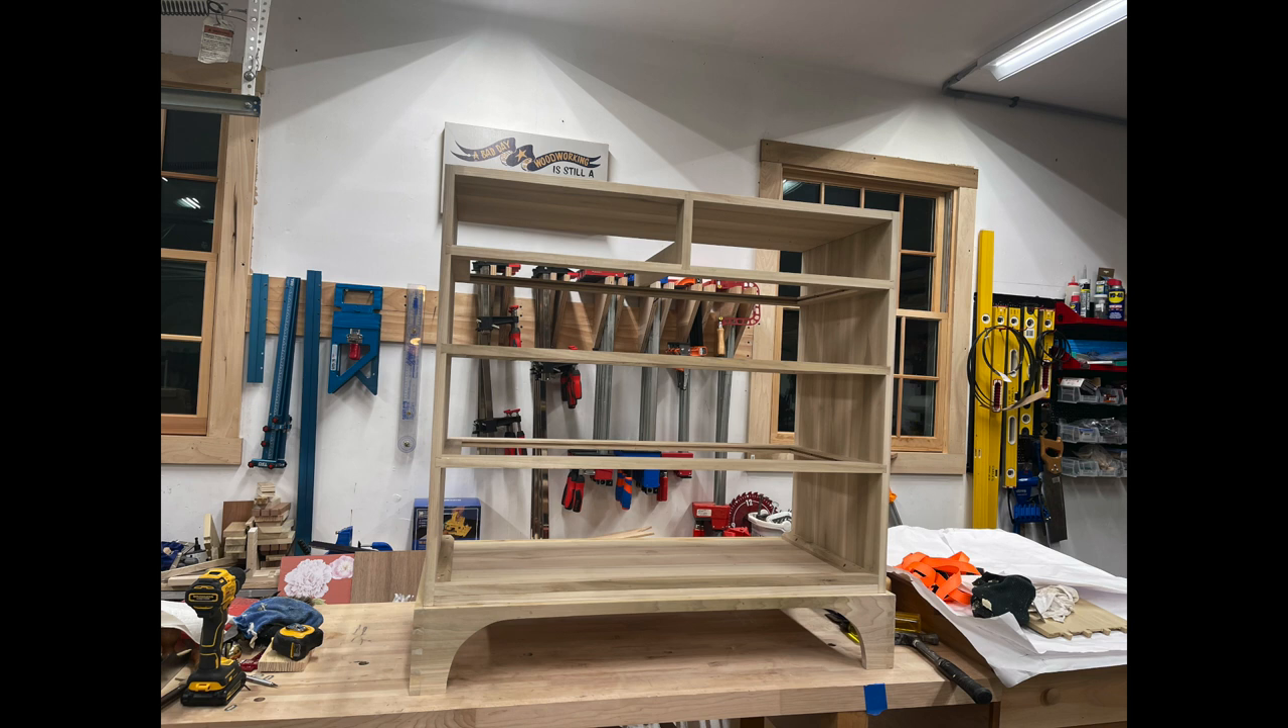So here's where we are right now. I've attached the carcass to the base.